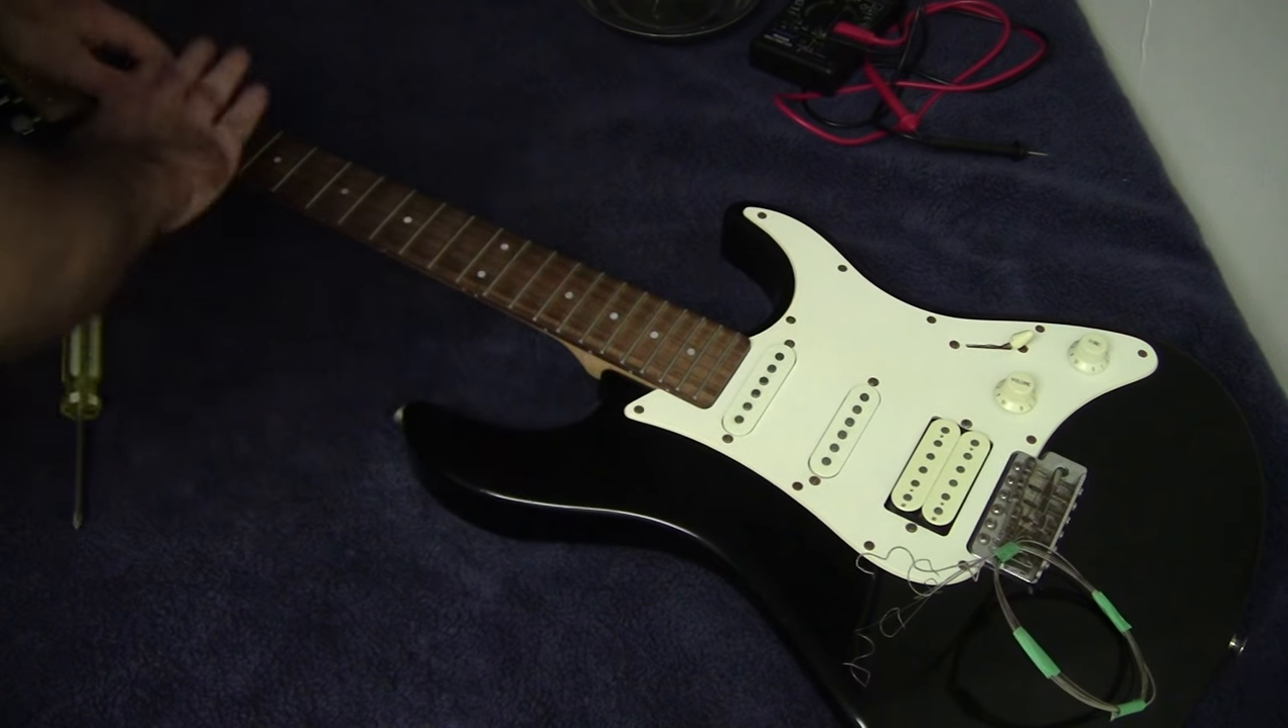Alright so I've got my strings removed from this part of the guitar here I didn't bother taking them all the way off the guitar I've just got them taped up over here.